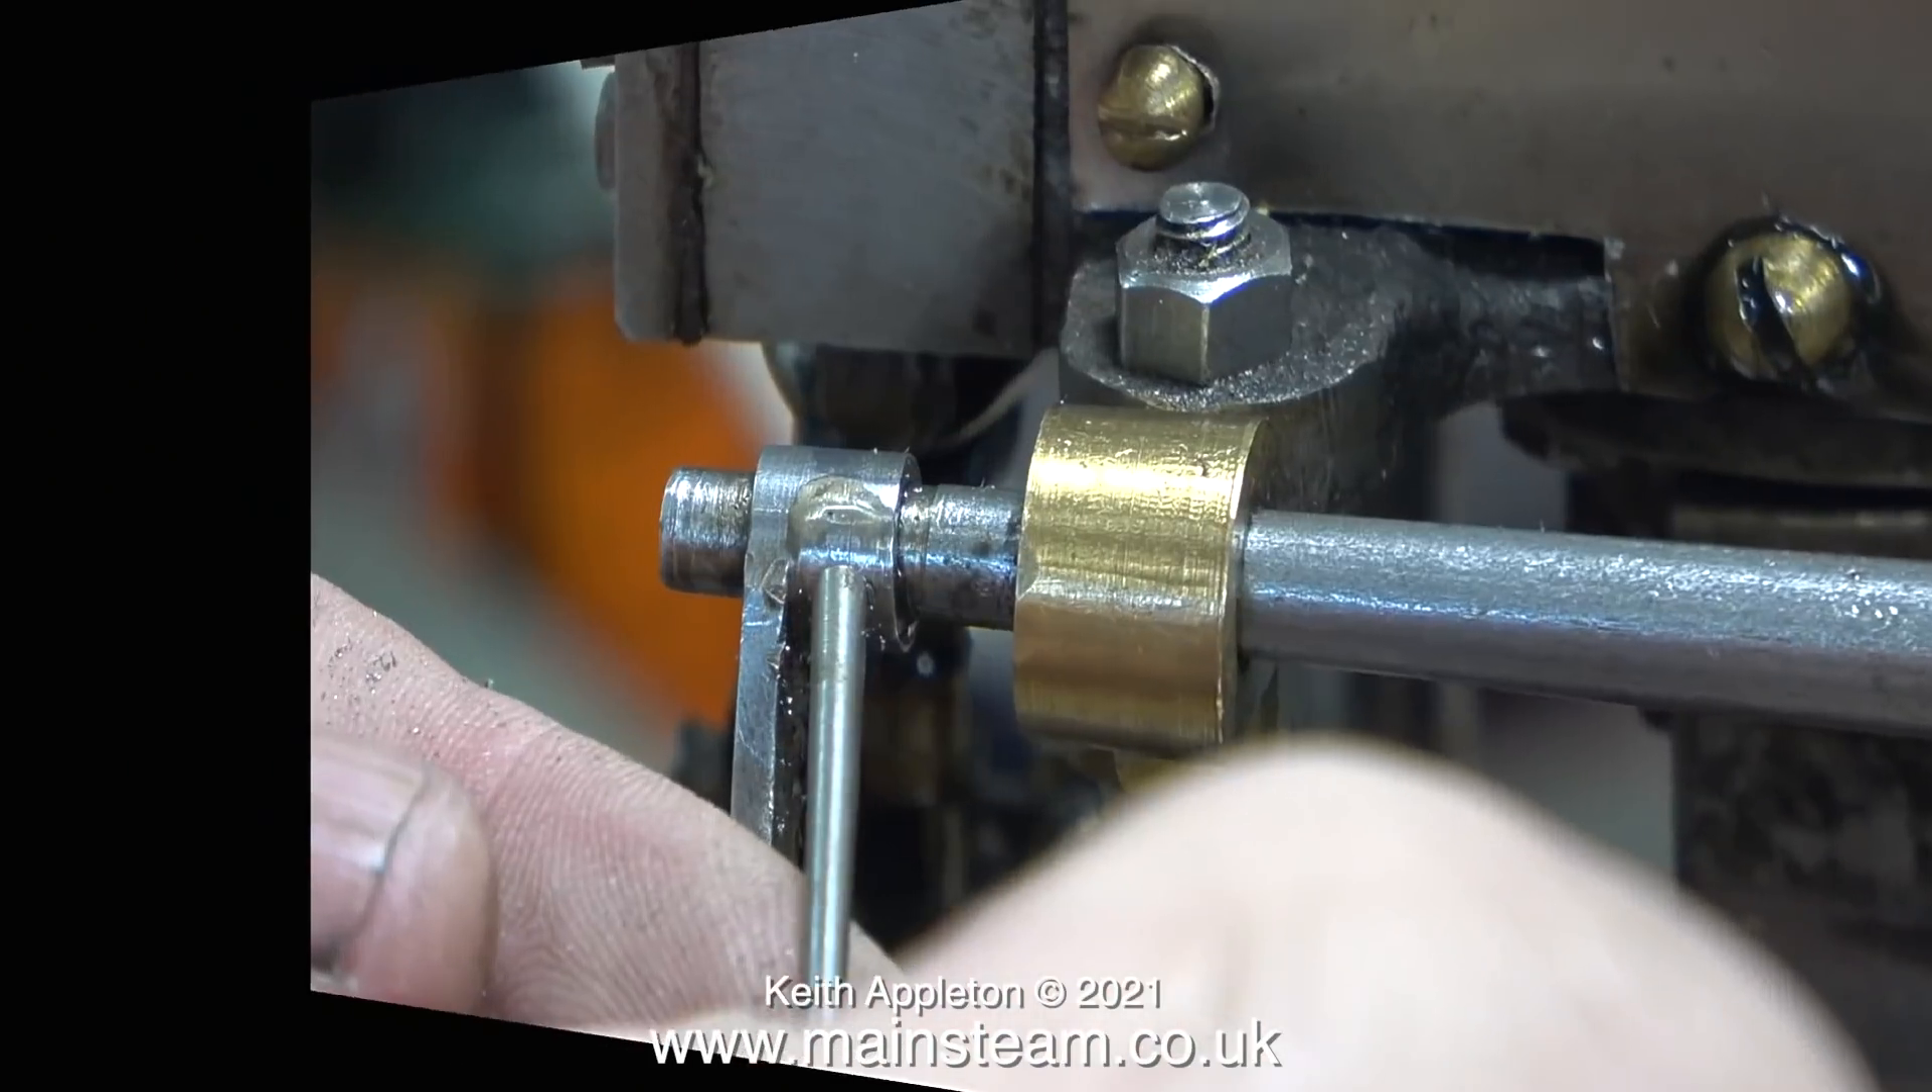The problem is these taper pins are far too long for such a small shaft.